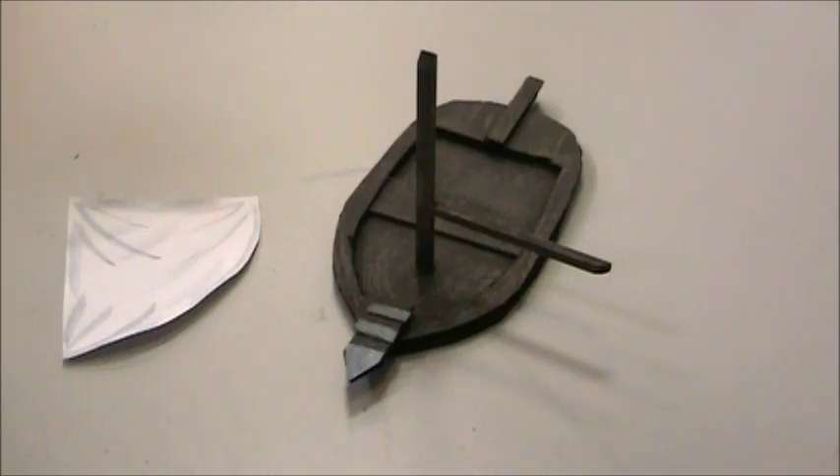Um, so now, the last thing we have to do is put the sail on the boat and we will be finished.